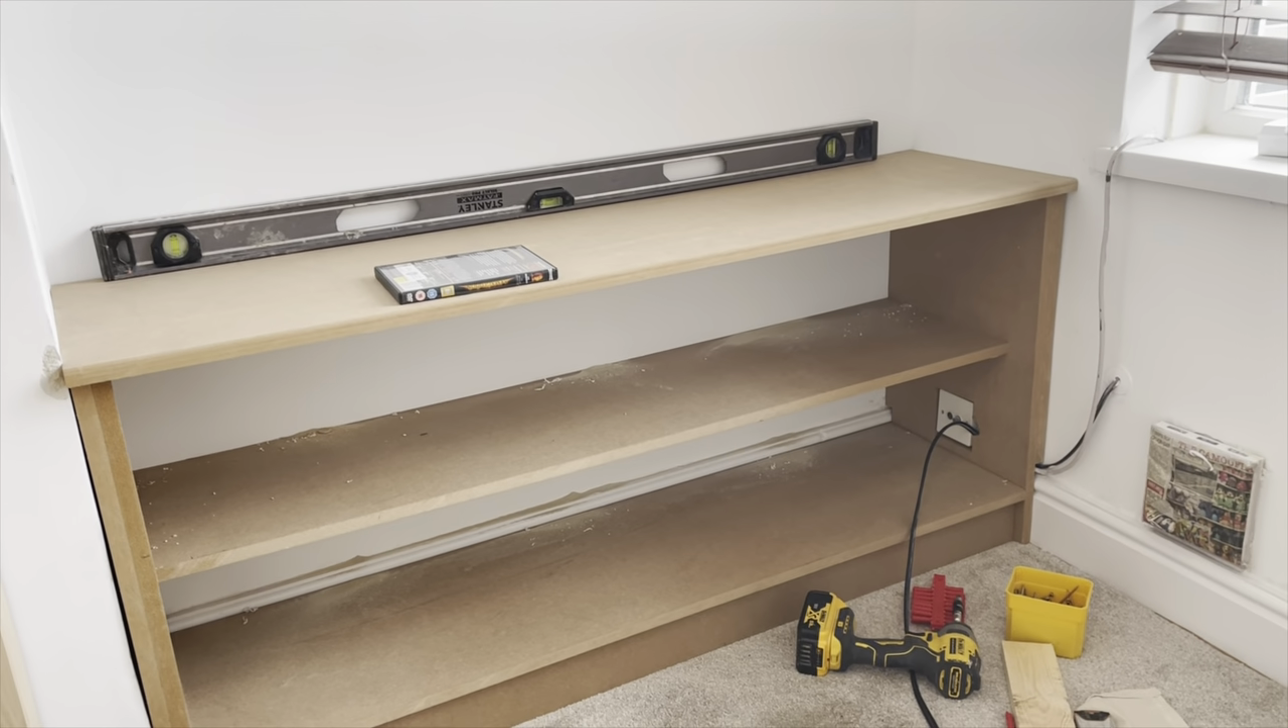We have the base, the base unit or the cupboard unit at the bottom of the TV unit so we've got the carcass essentially fitted and built in so we carry on now.